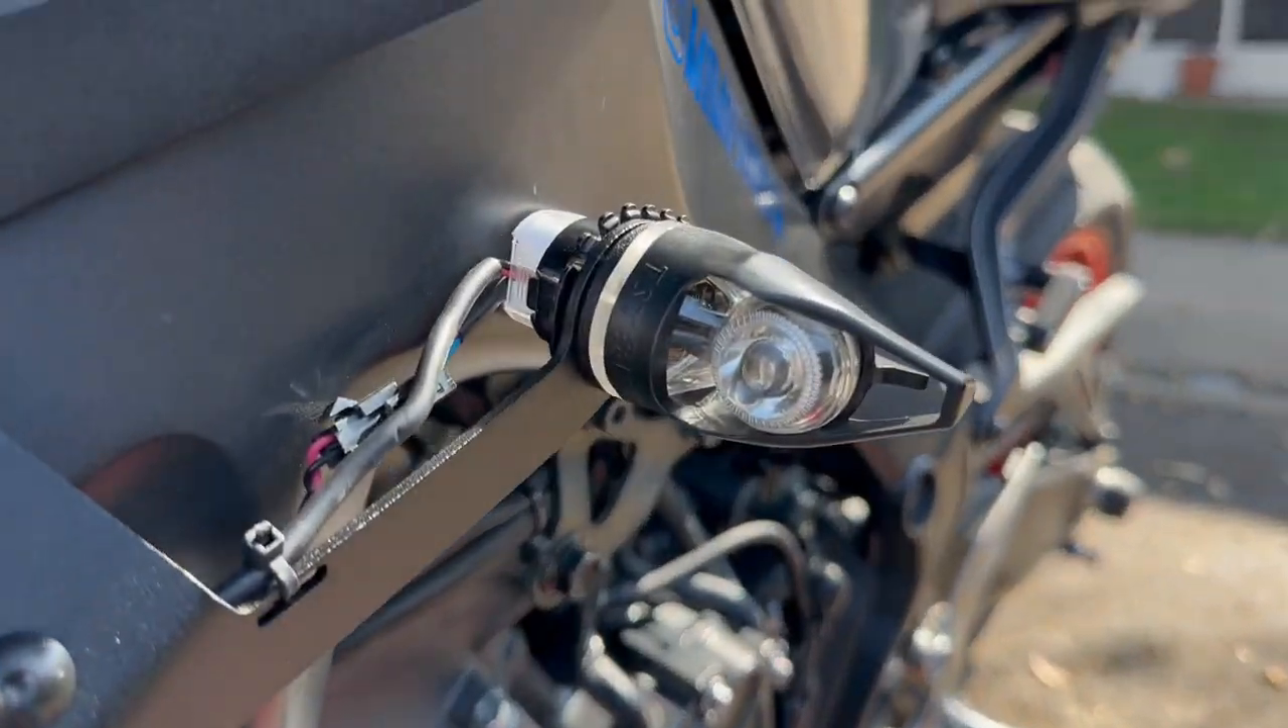Ya coloqué la luz que viene con este espaciador.